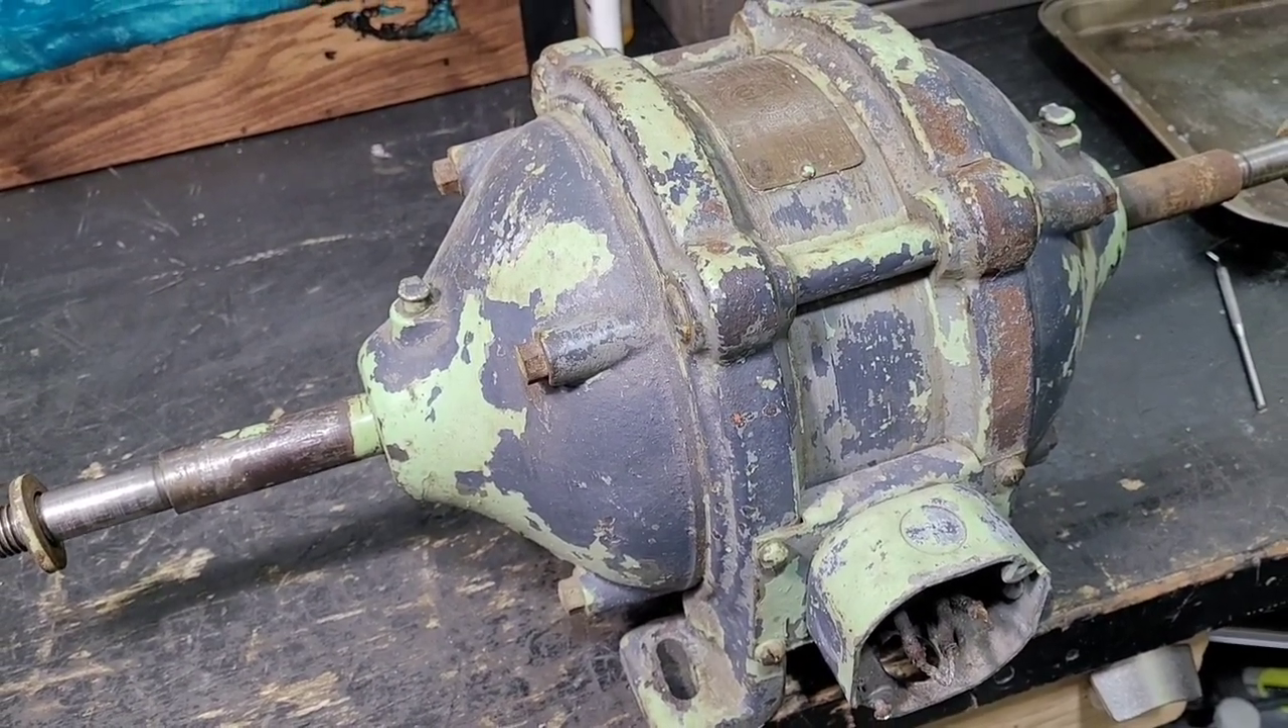Now that we have the grinder off of its base, we have it over here on the workbench, we're able to take a better look at it.